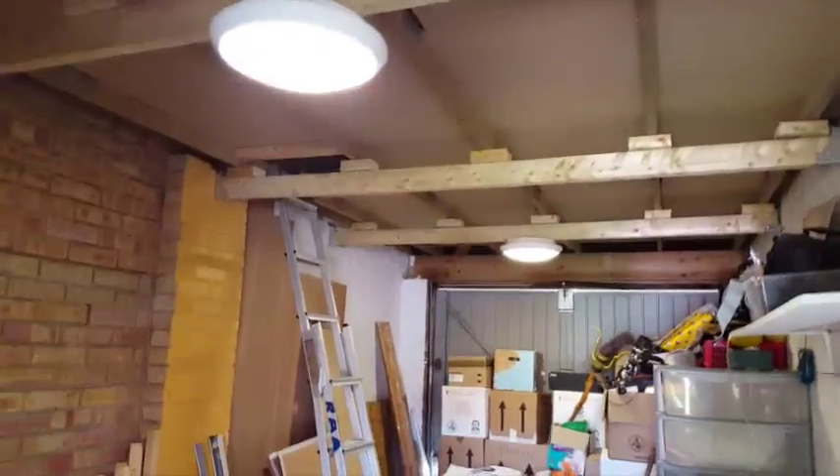Loft has been done it's all fully boarded now and two new lights put up.